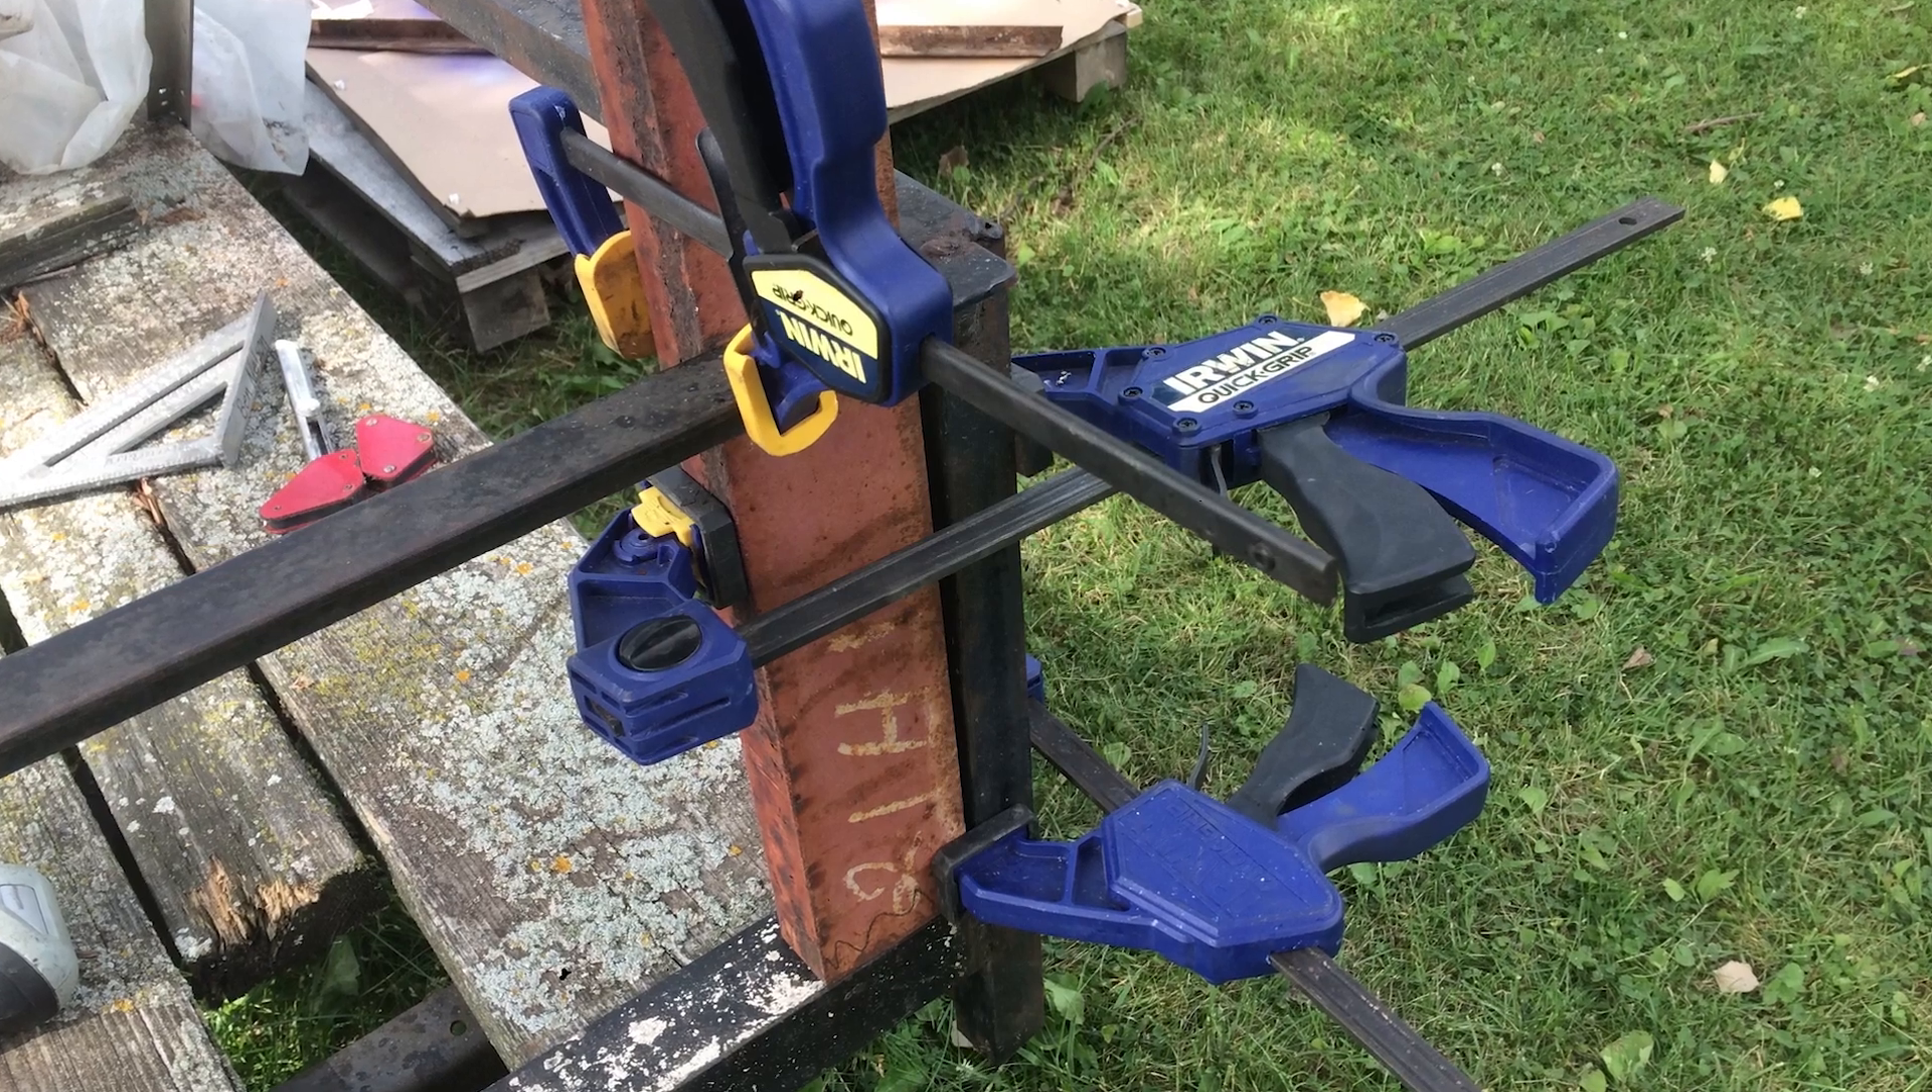I've got a three-inch piece of iron channel going vertical here, just held in place temporarily with speed clamps.